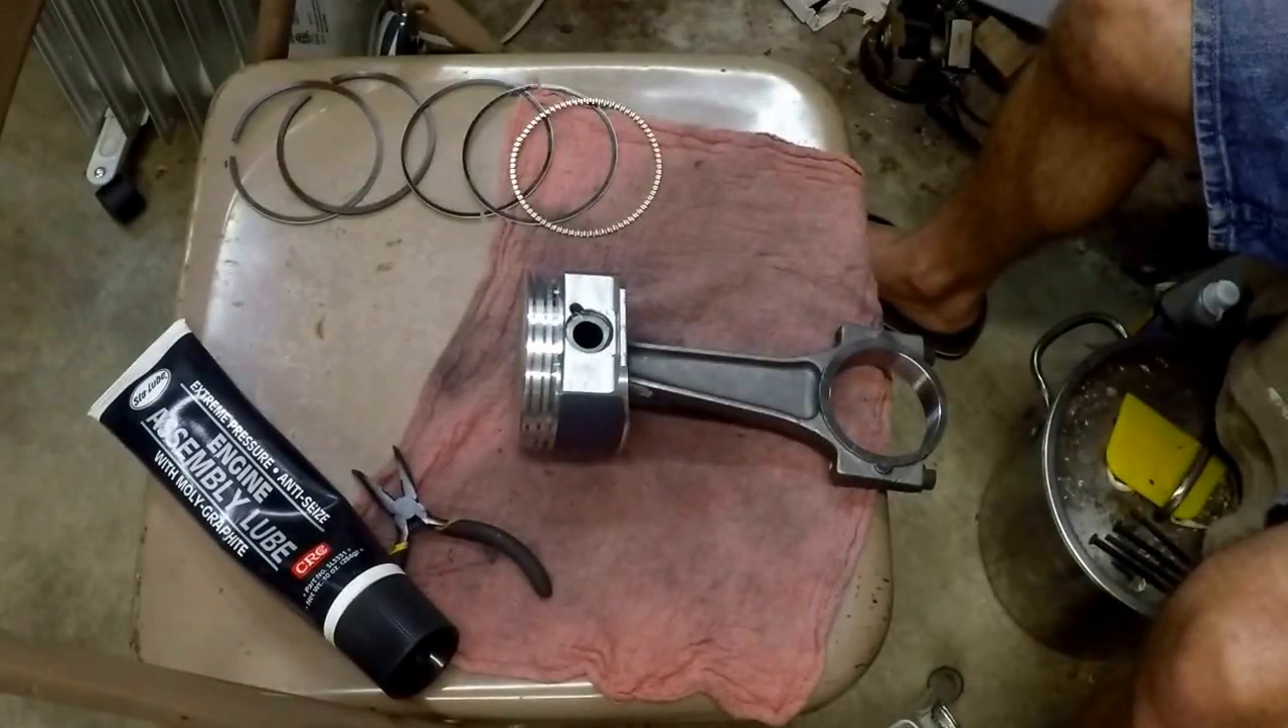Now, we just need to install rings. On the rings, you've got the oil ring separator.